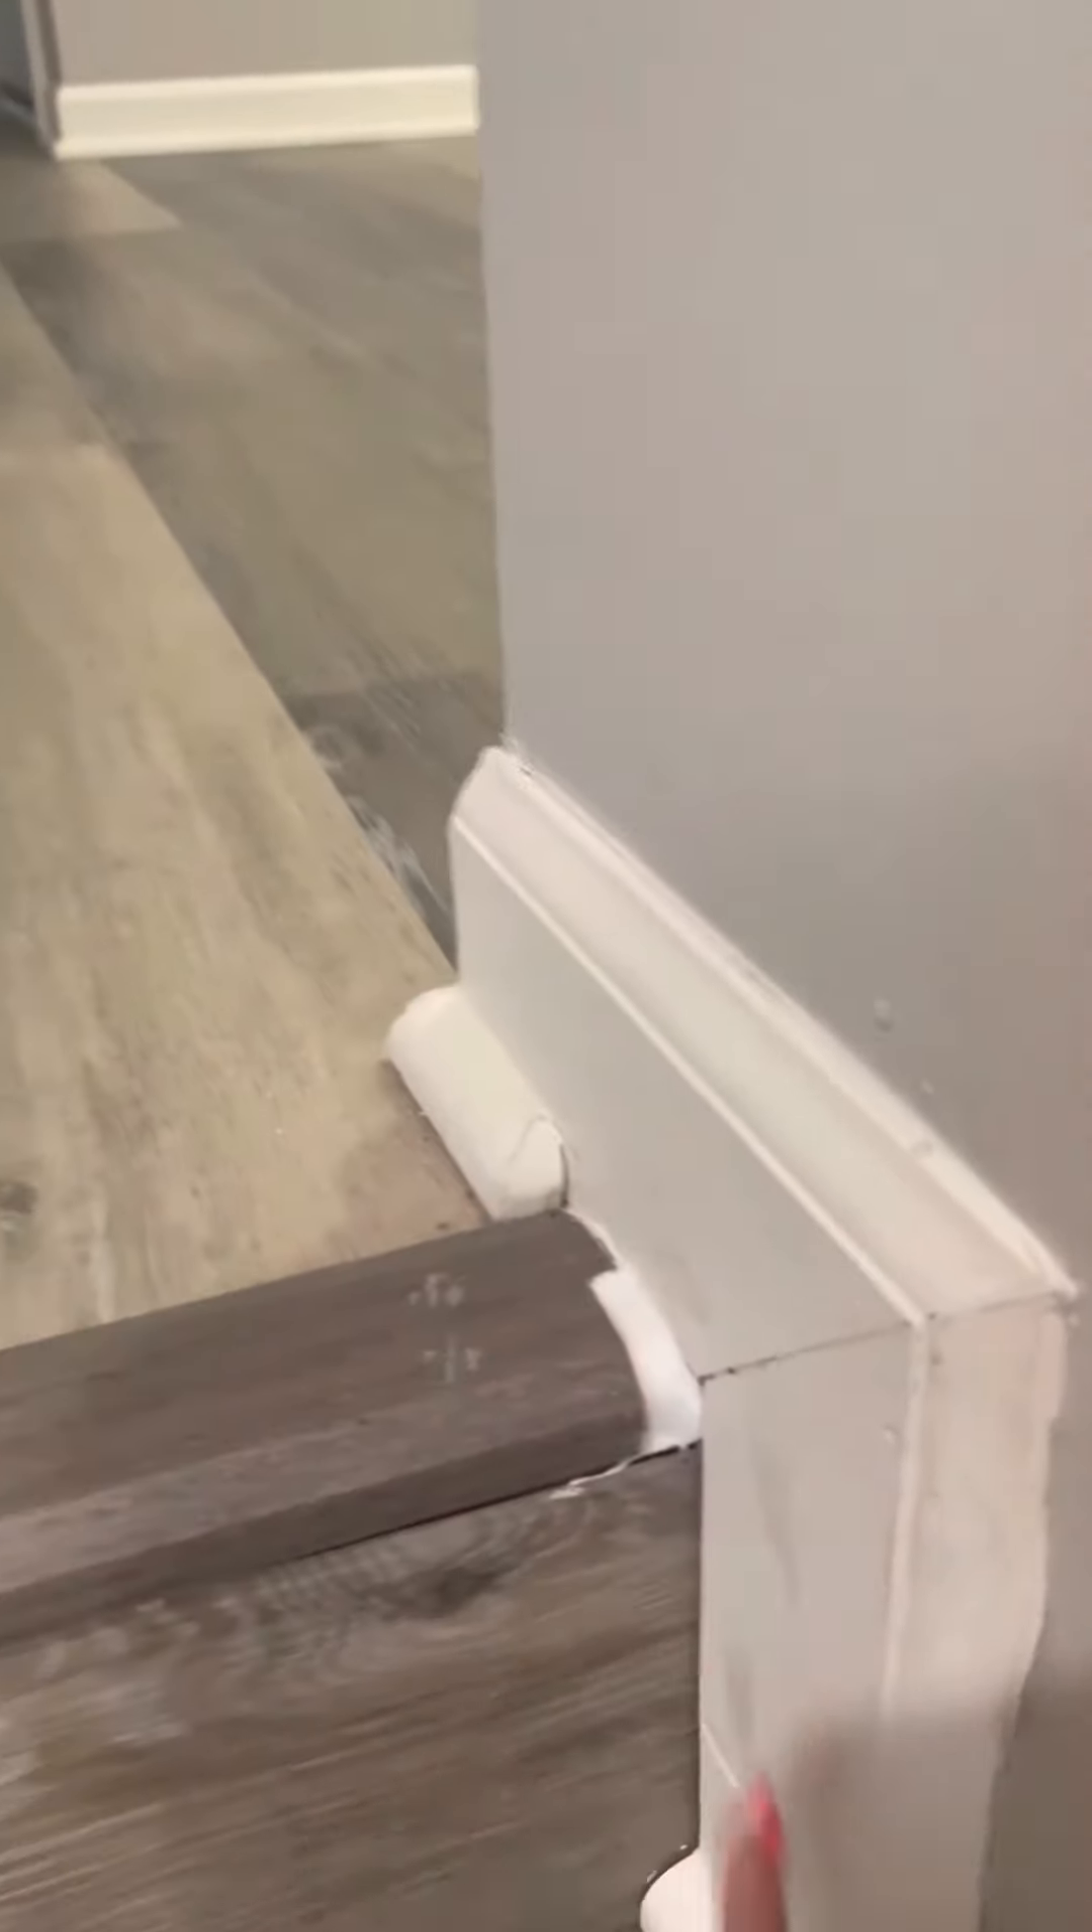So you know and it also looks like this trim piece doesn't even meet up to this wall they've just put caulking in between there.